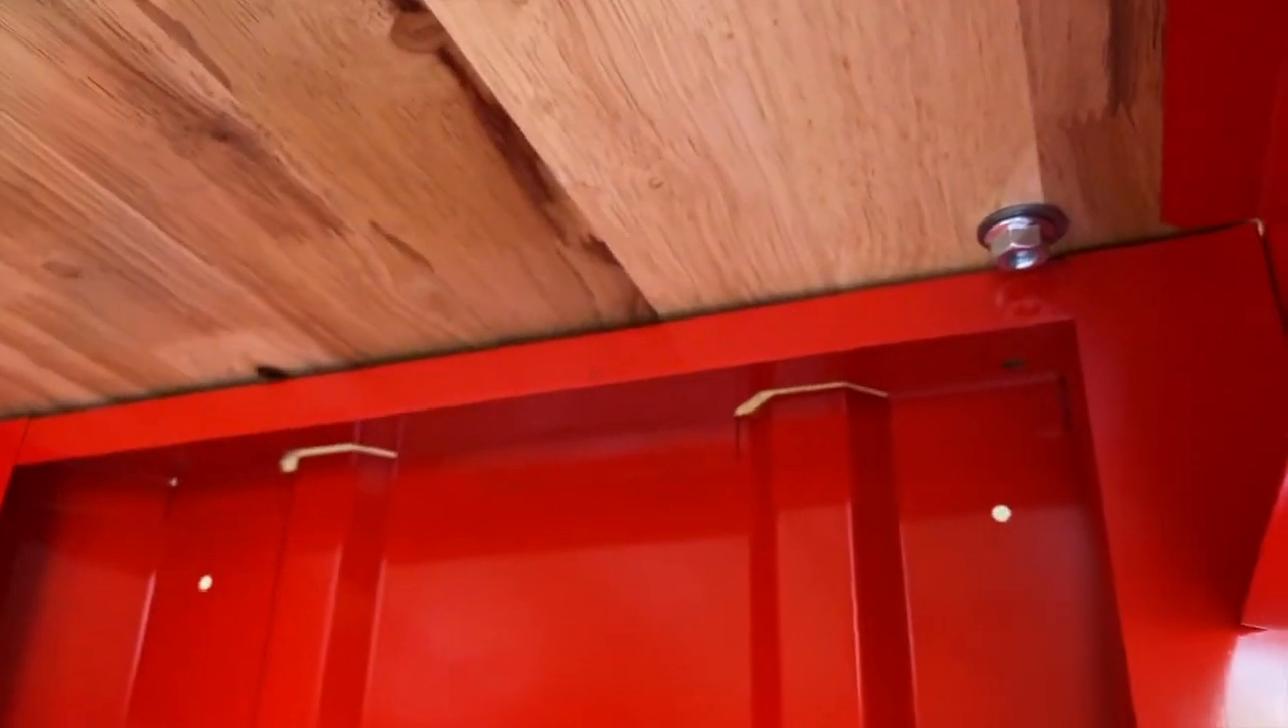I even went ahead and added washers in between the nut and bench.